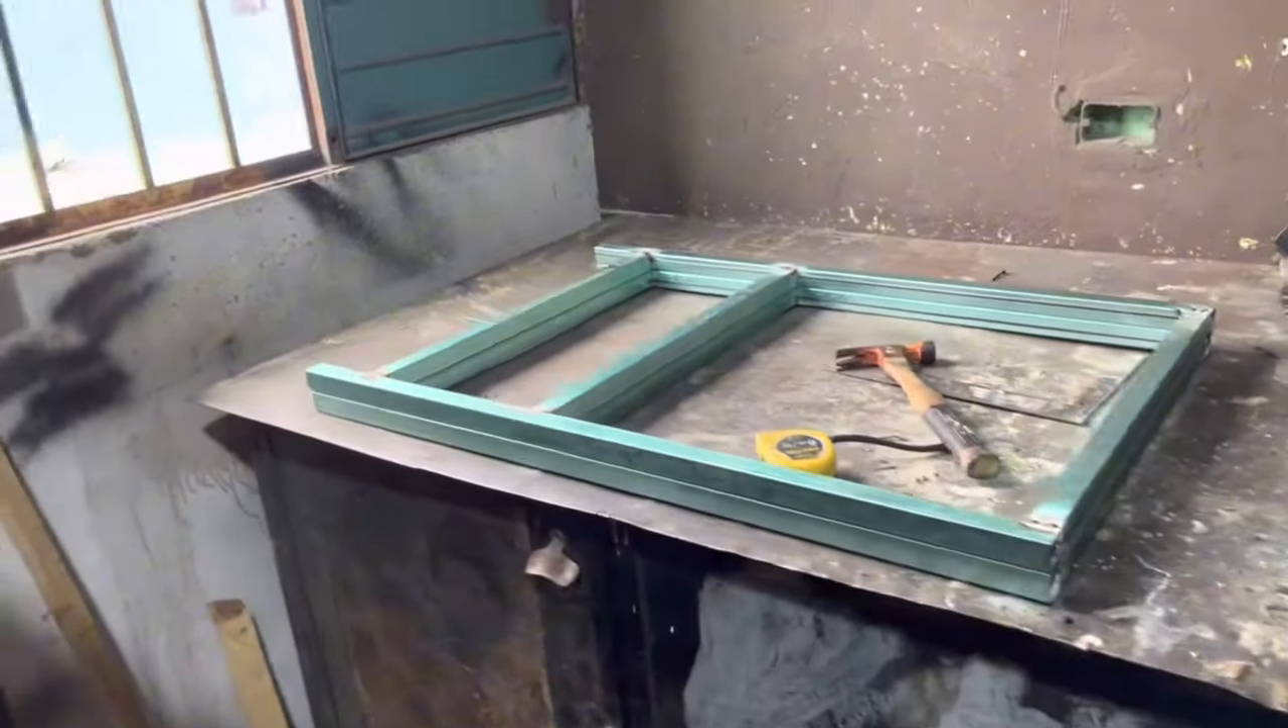Y pues aquí ya tengo armado lo que es la primera estructura.